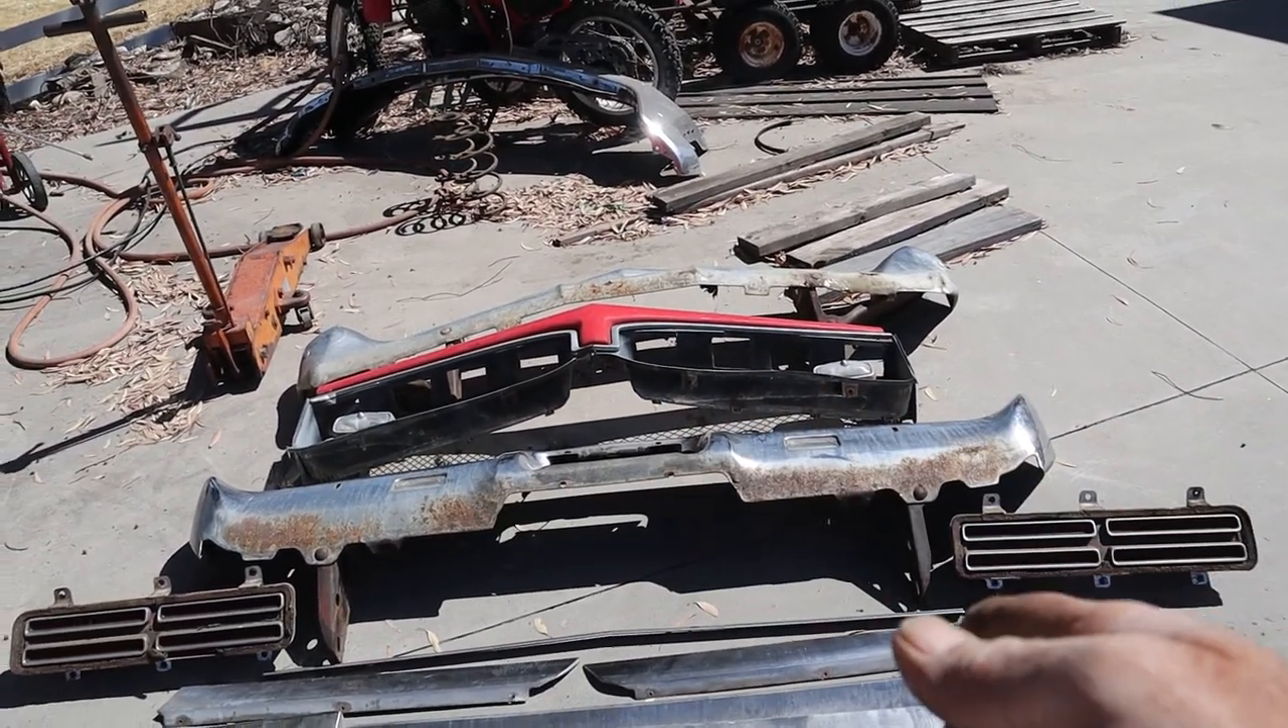We got a pretty good pile of parts we pulled off today.